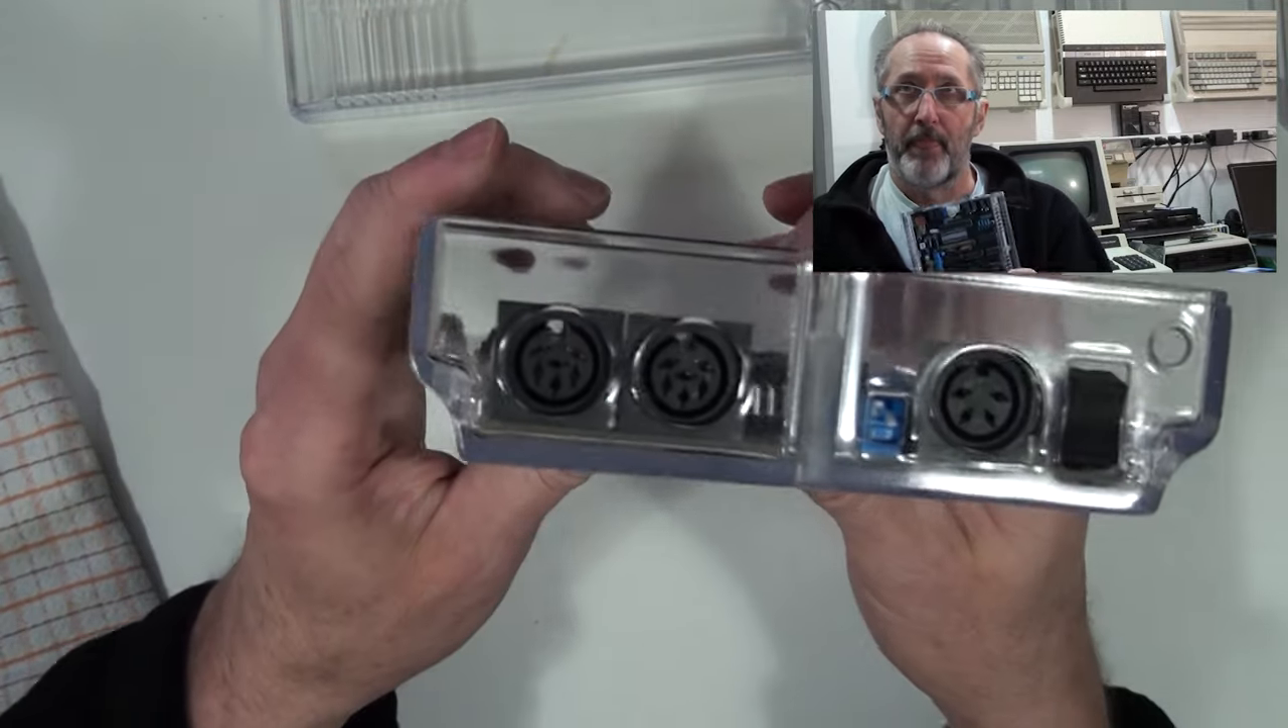Alright, so, the board is in the case. It's all screwed in. It looks beautiful. You can see very clearly. You can see everything is there. Everything lines up nicely.